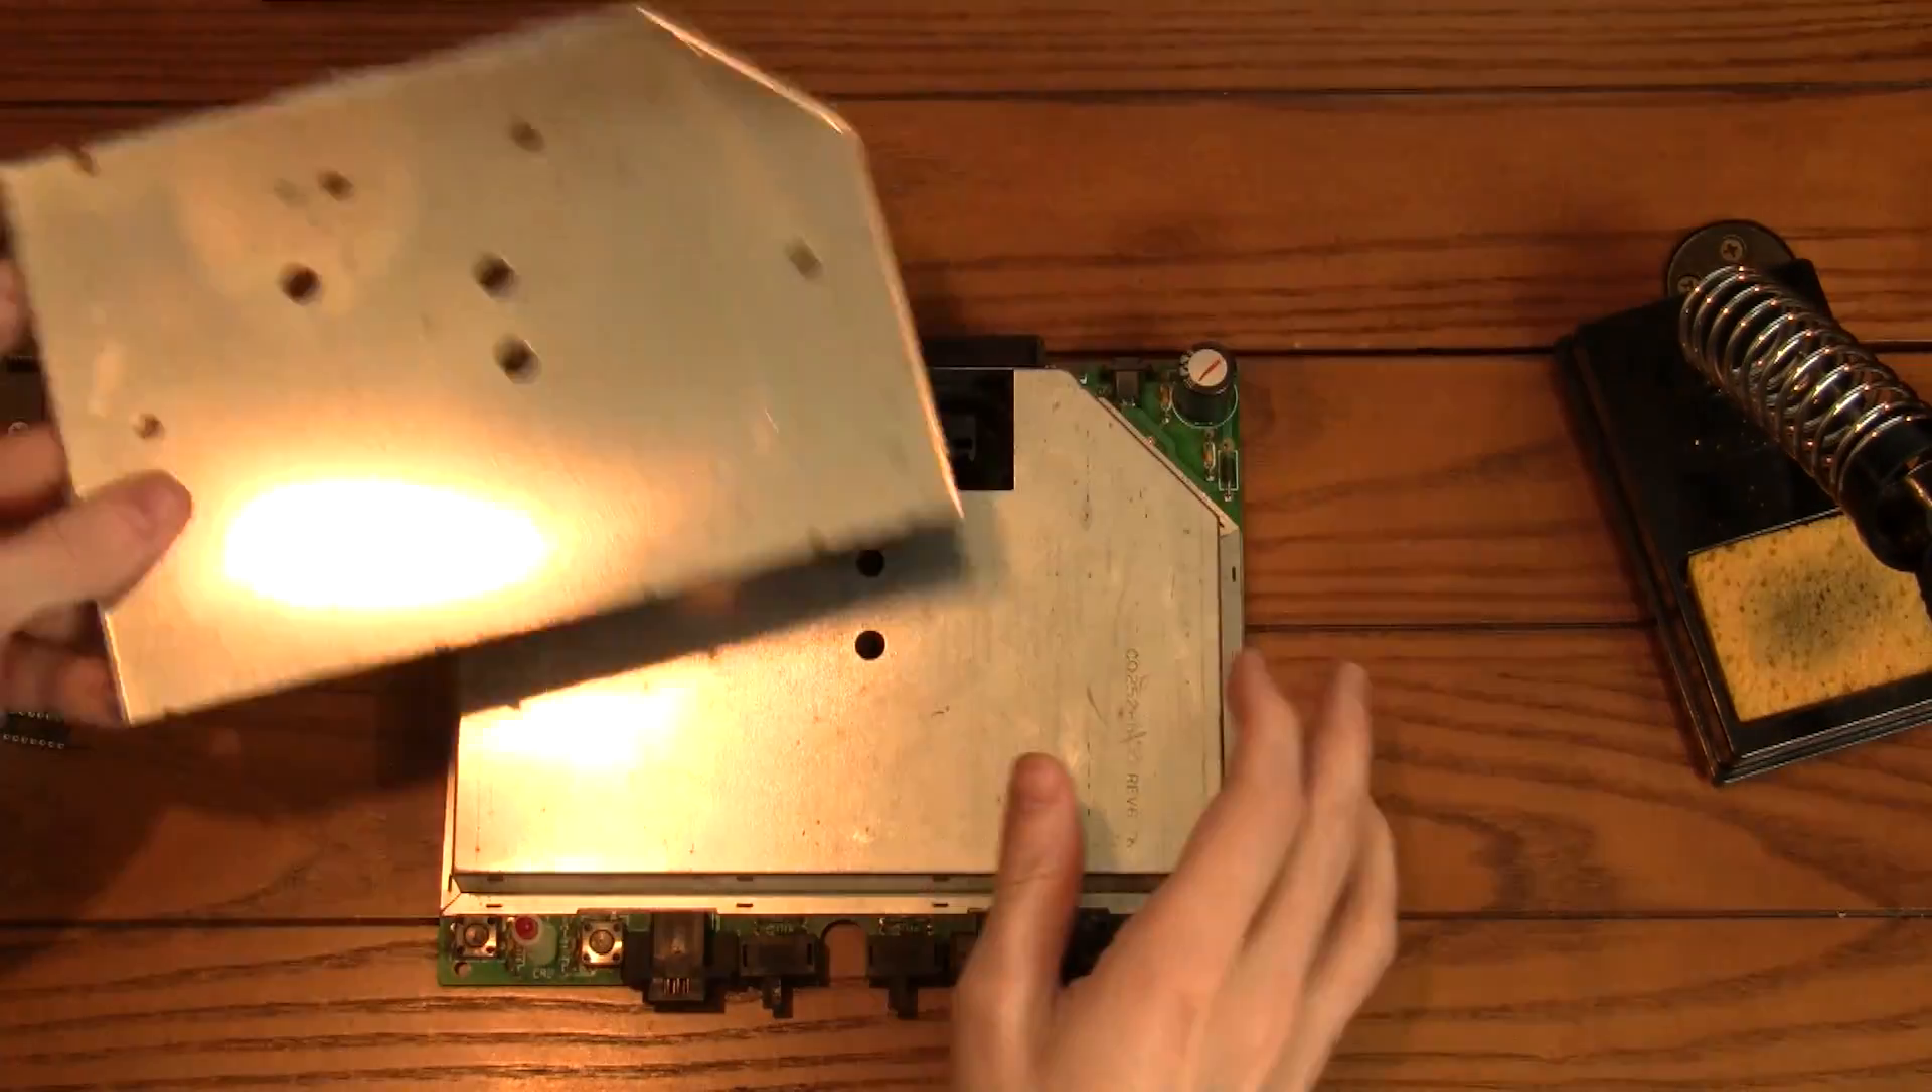Now once you get the case off, you're going to want to take the shielding off here. And I've already done it, but there's another piece on the other side of the board here.